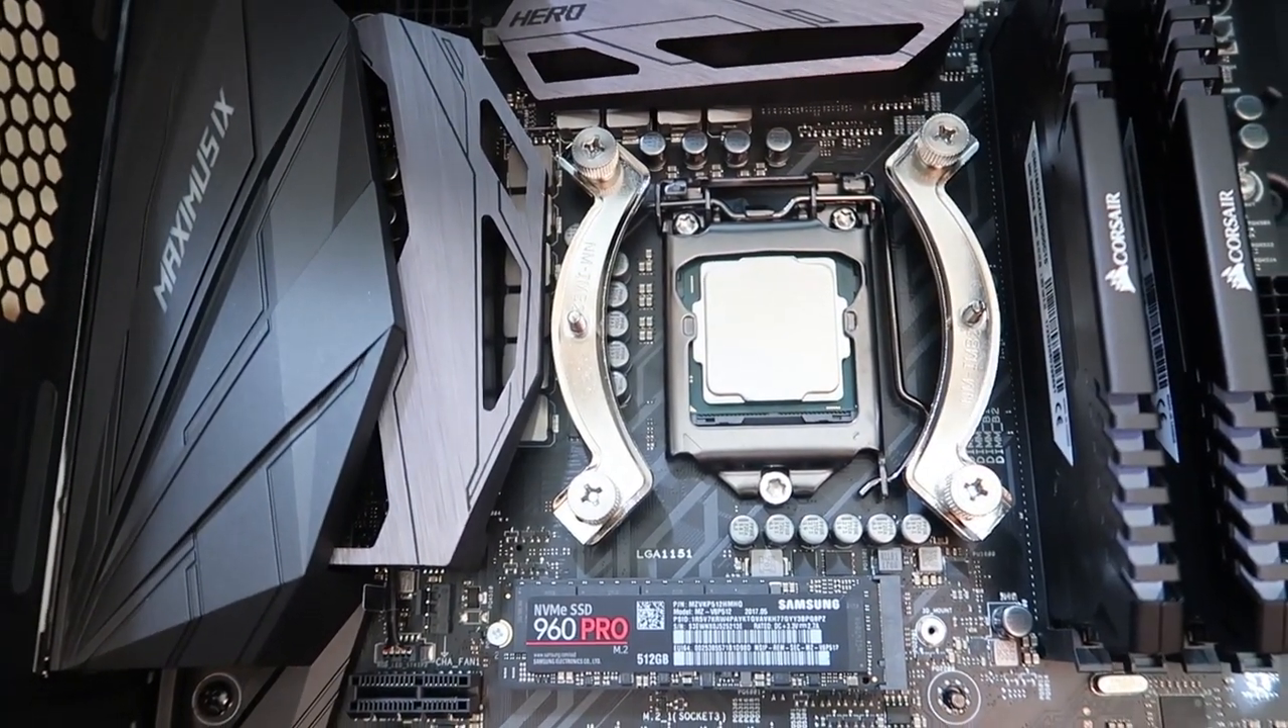So I just mounted the brackets as you can see right there.